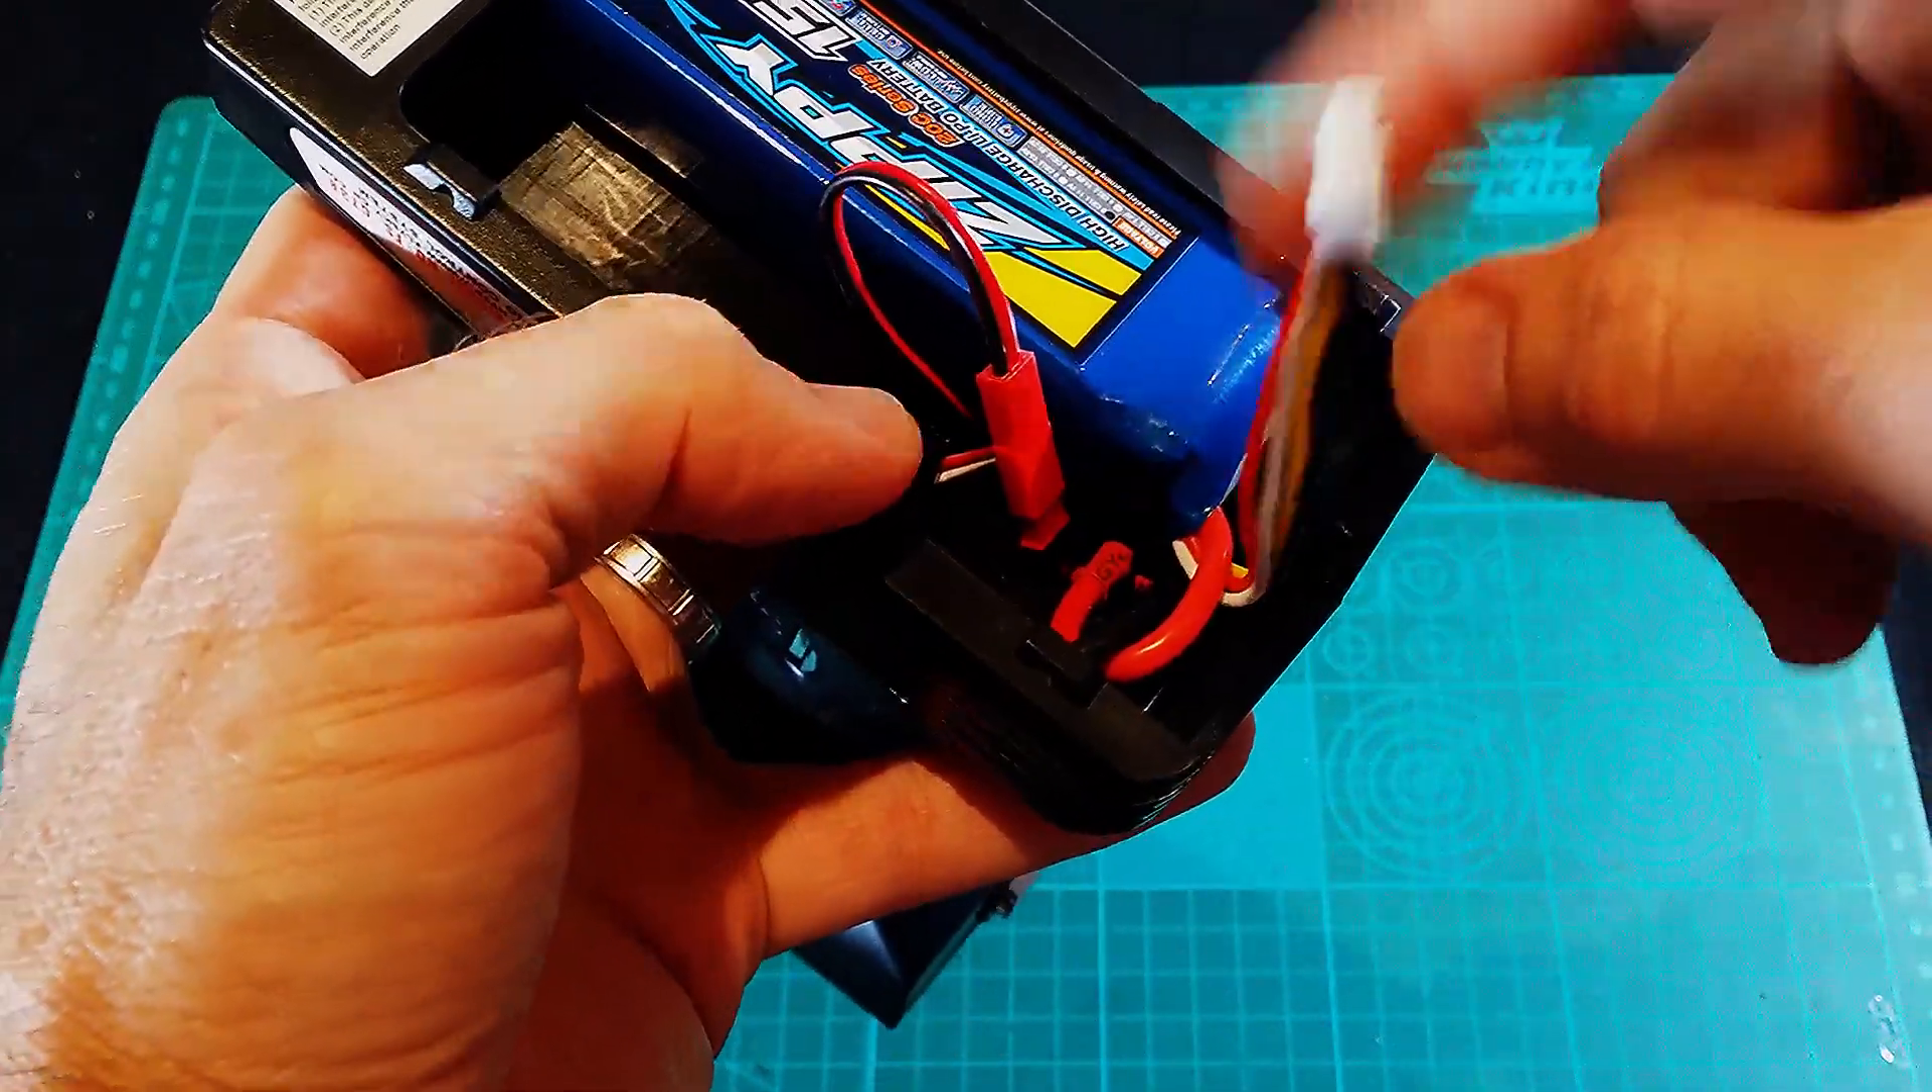This 1500 3 cell LiPo battery fits in there like a charm.